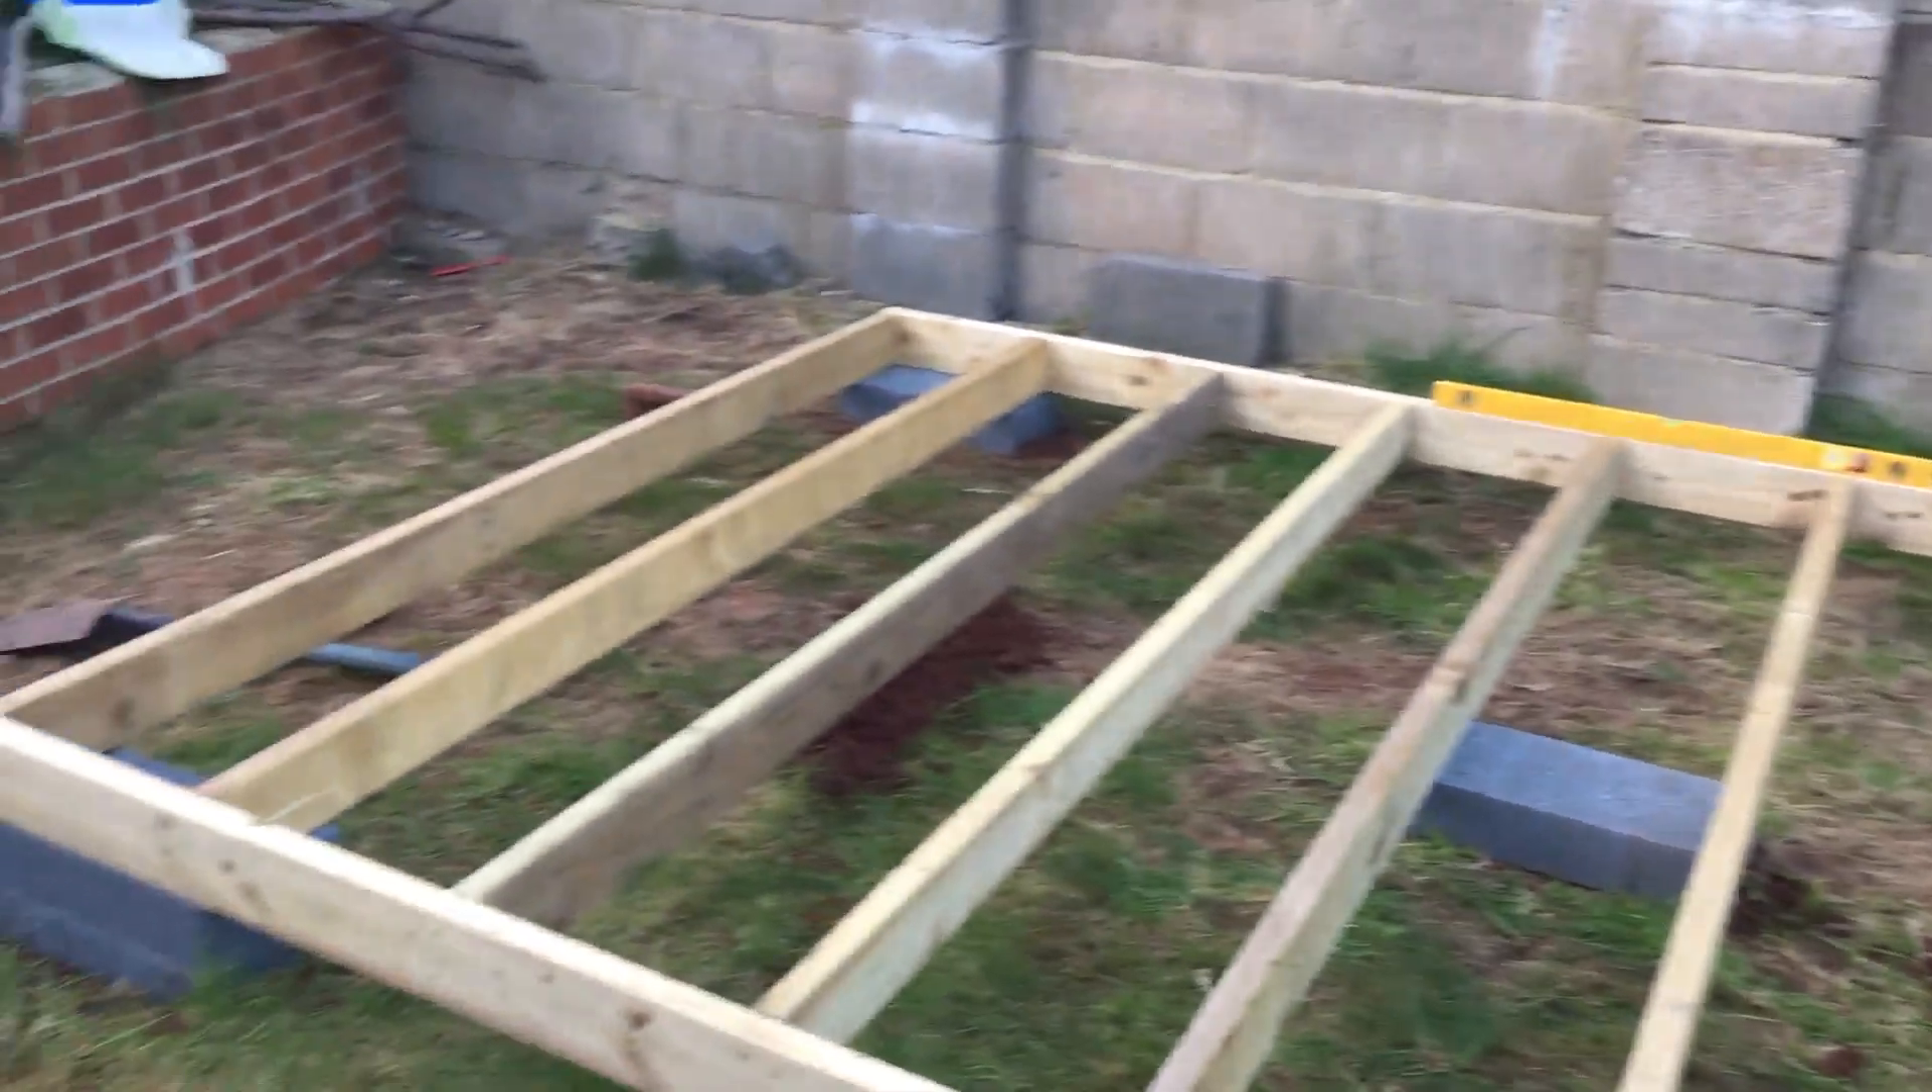Right, I've got all the blocks down and the frames on top of them all.